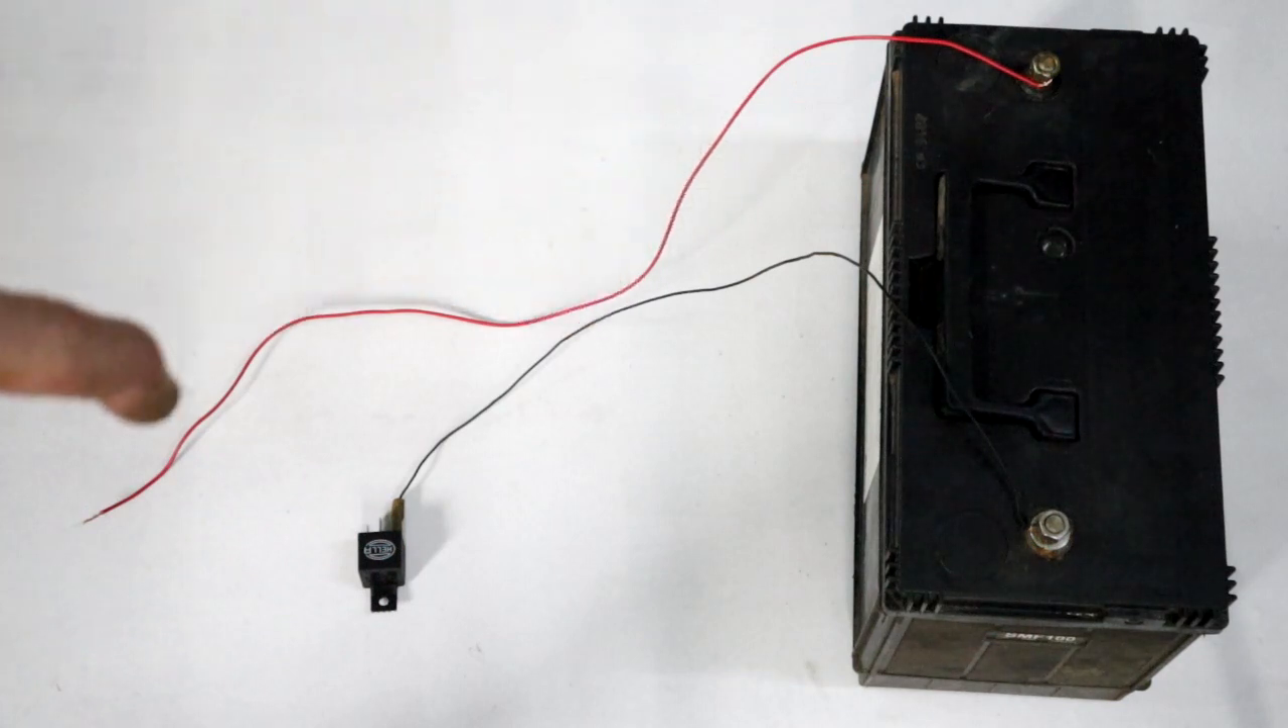And I've got a wire connected to the positive side. That's not connected to any point yet.